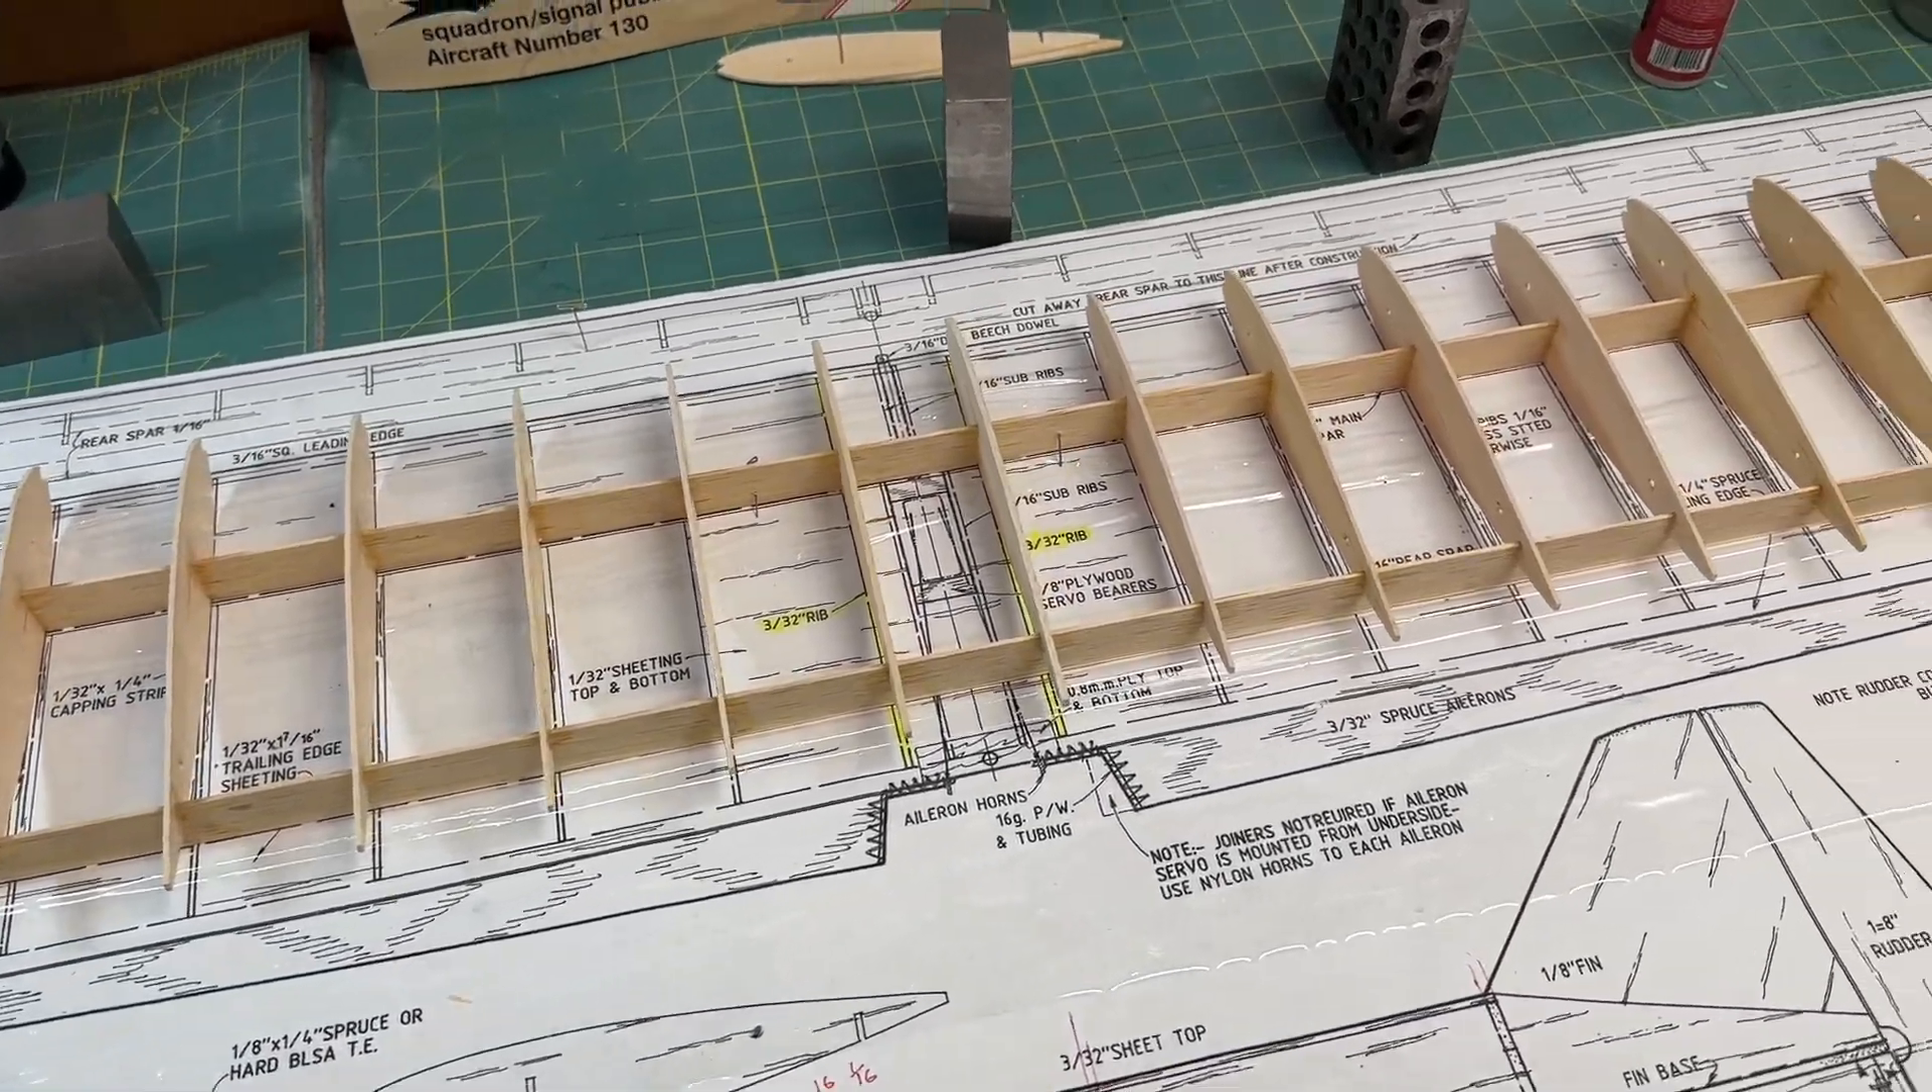All of the ring ribs are now installed.